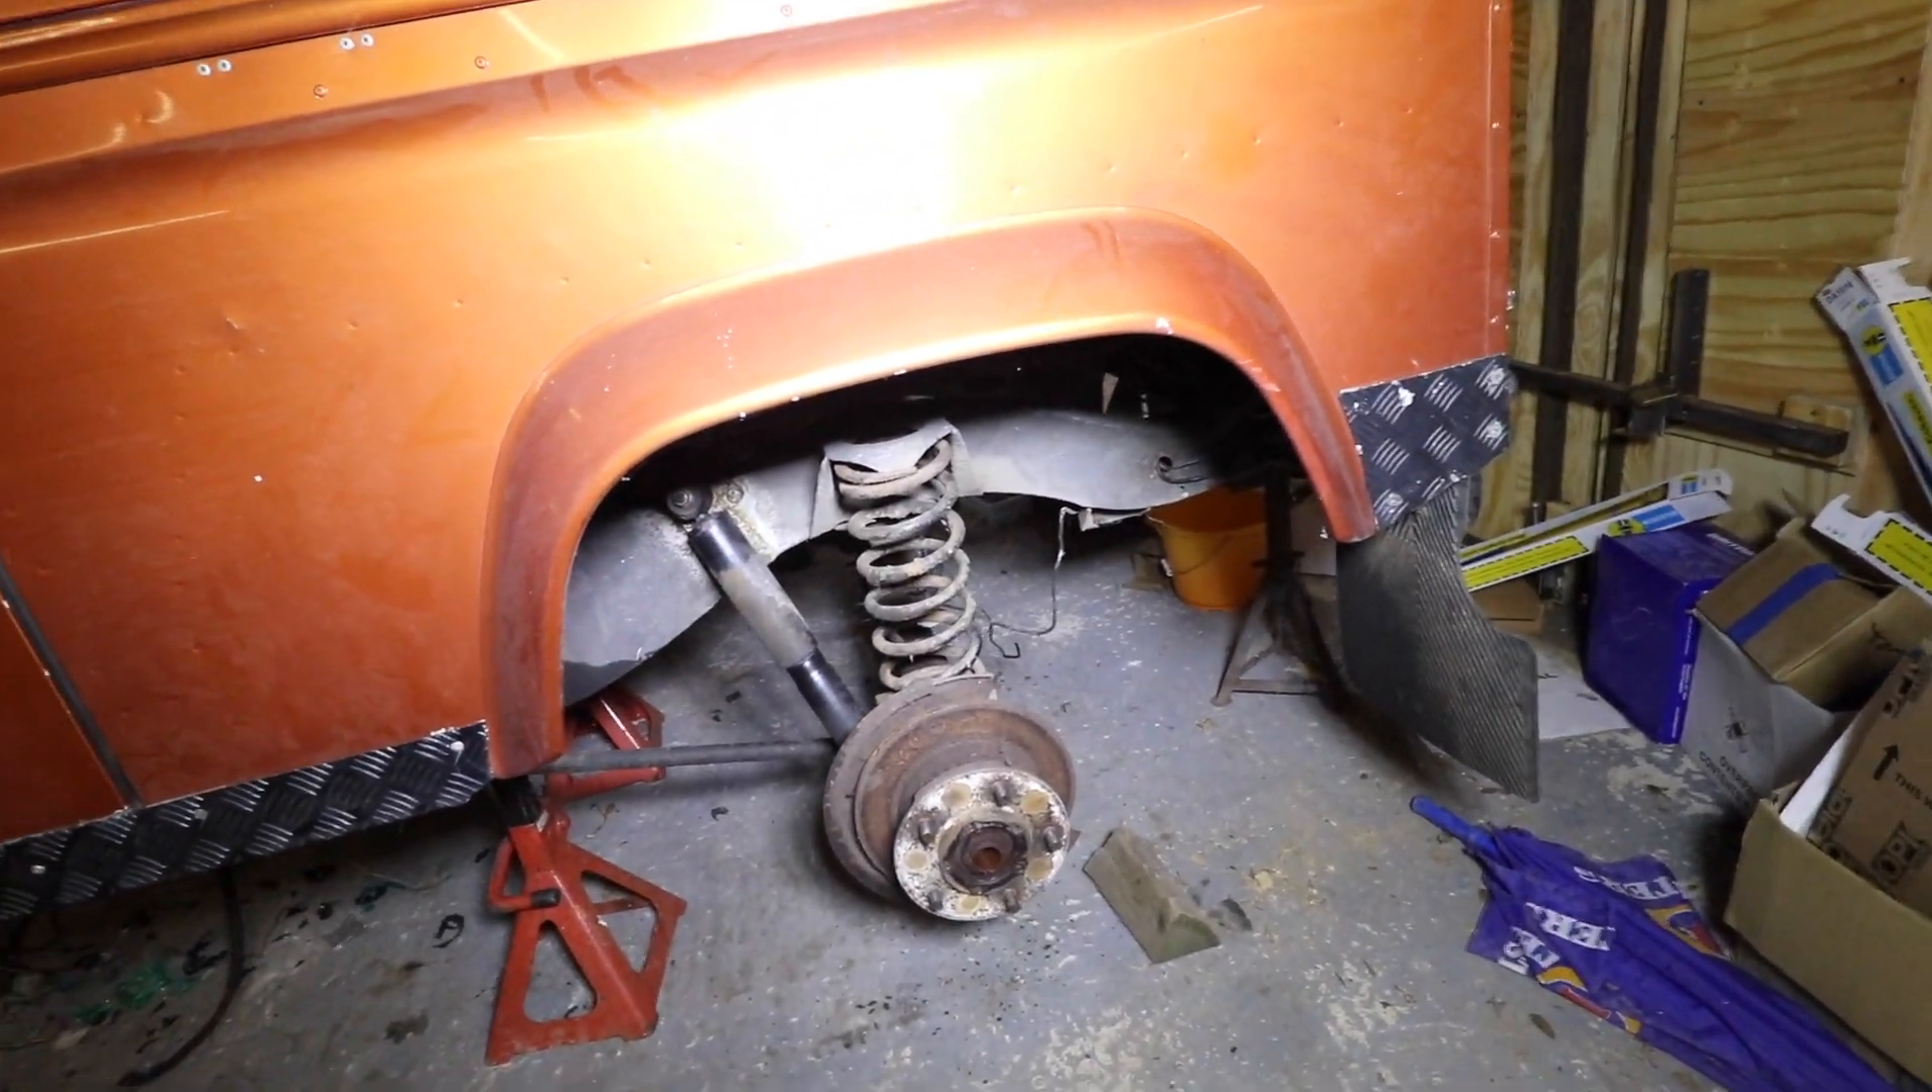I've got the back of the car jacked up And I'm about to start Taking out the rear axle.